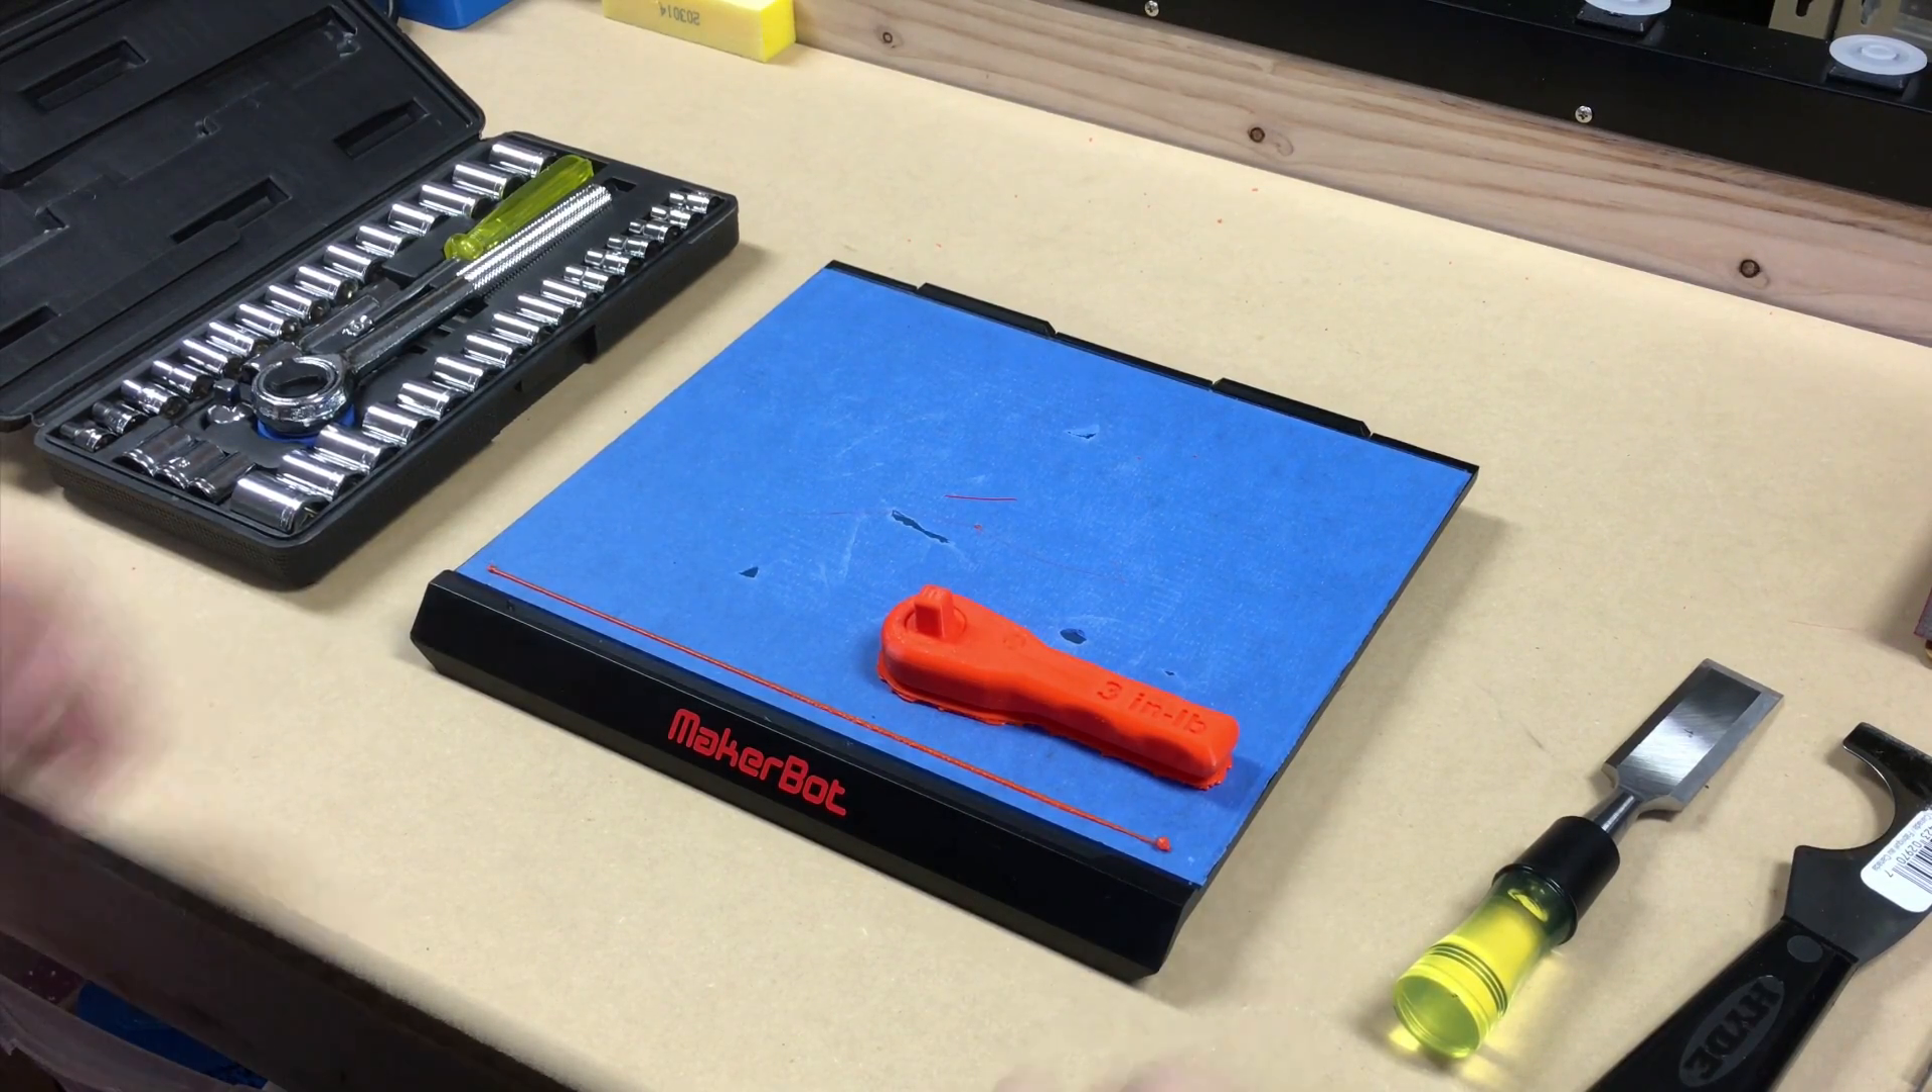I haven't yet taken the wrench off the build plate.